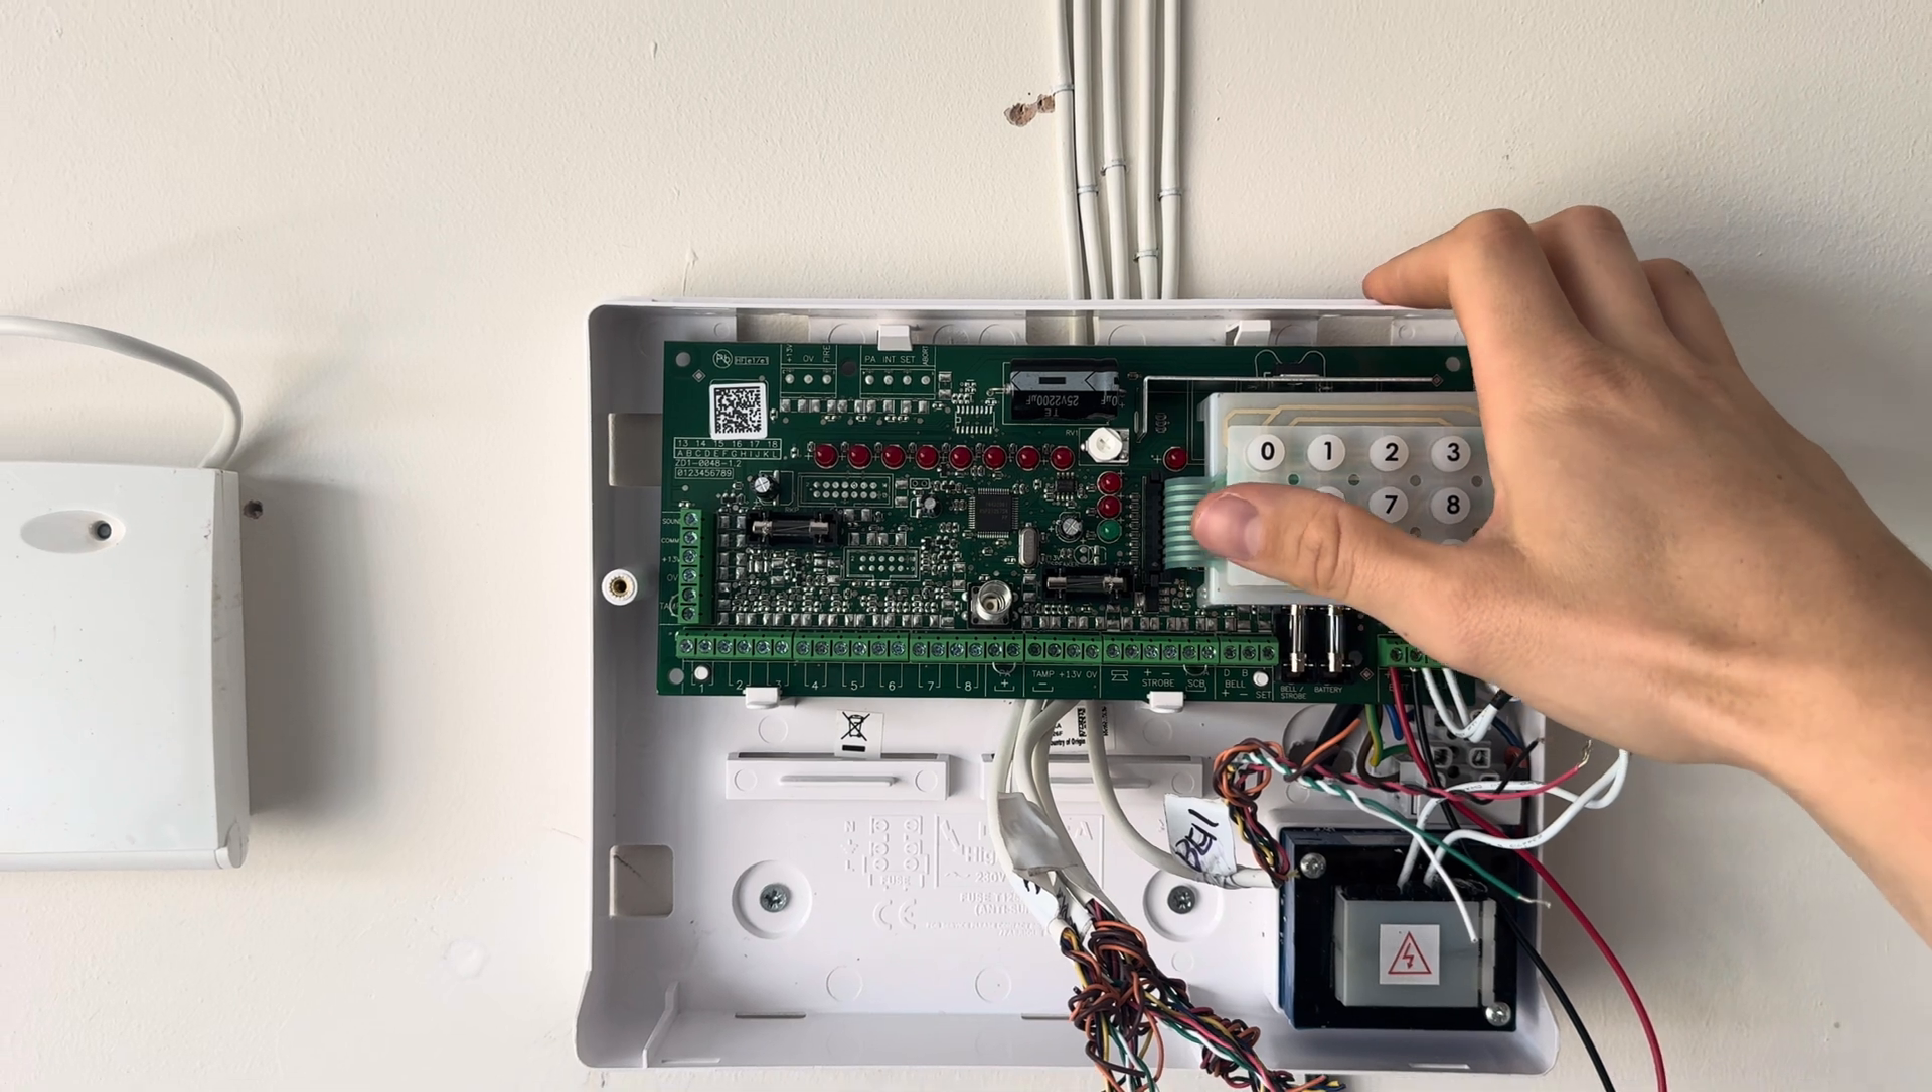So we've got our cables into place.